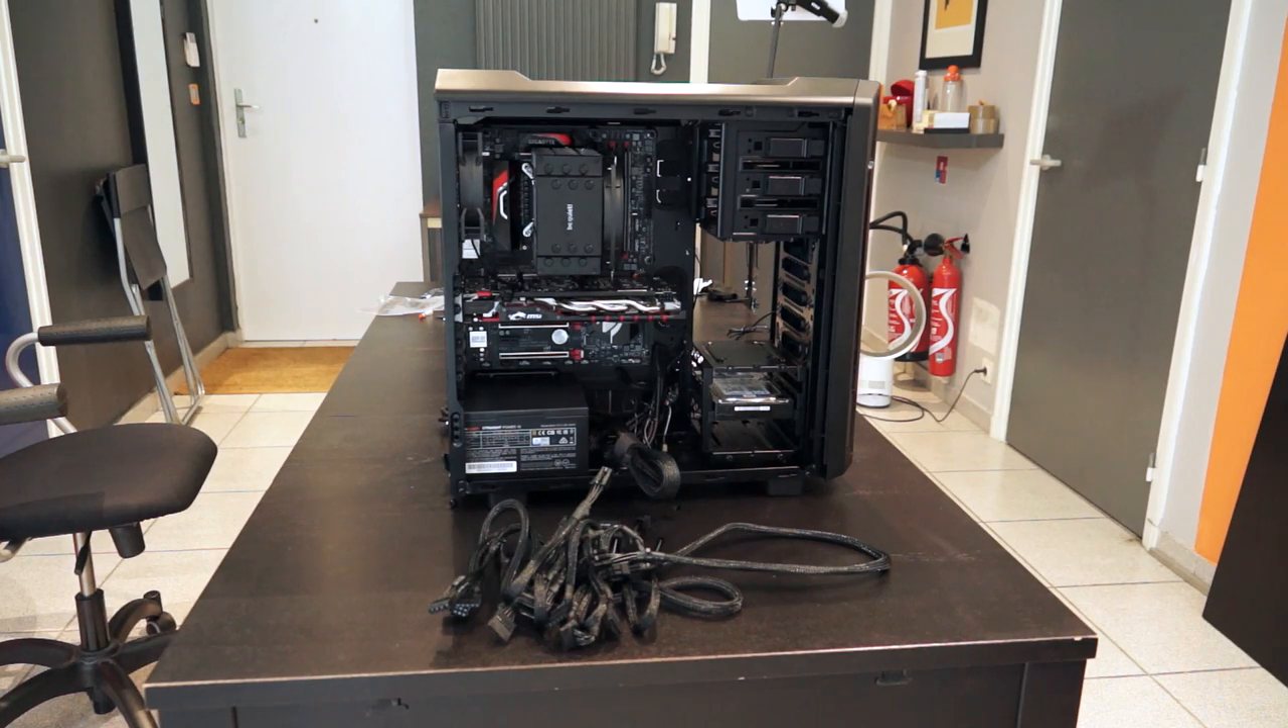Les composants sont maintenant en place dans le boîtier.